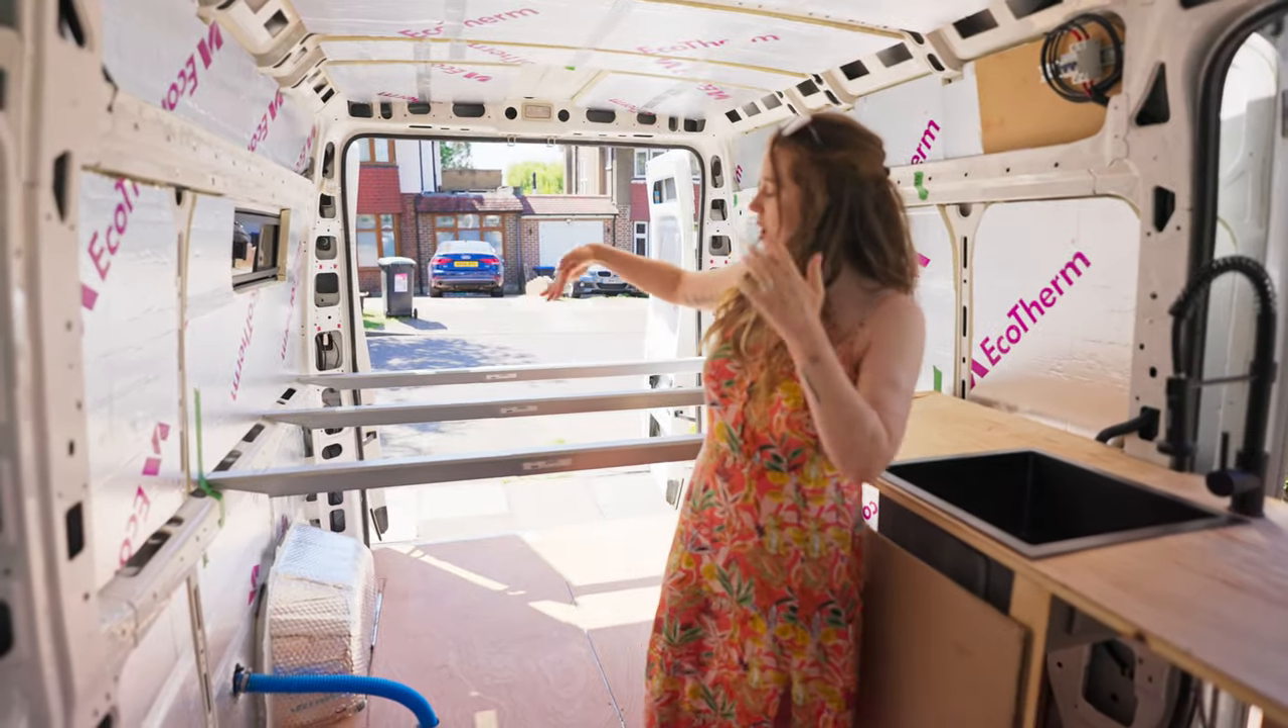We've got our bed struts, but no bed.